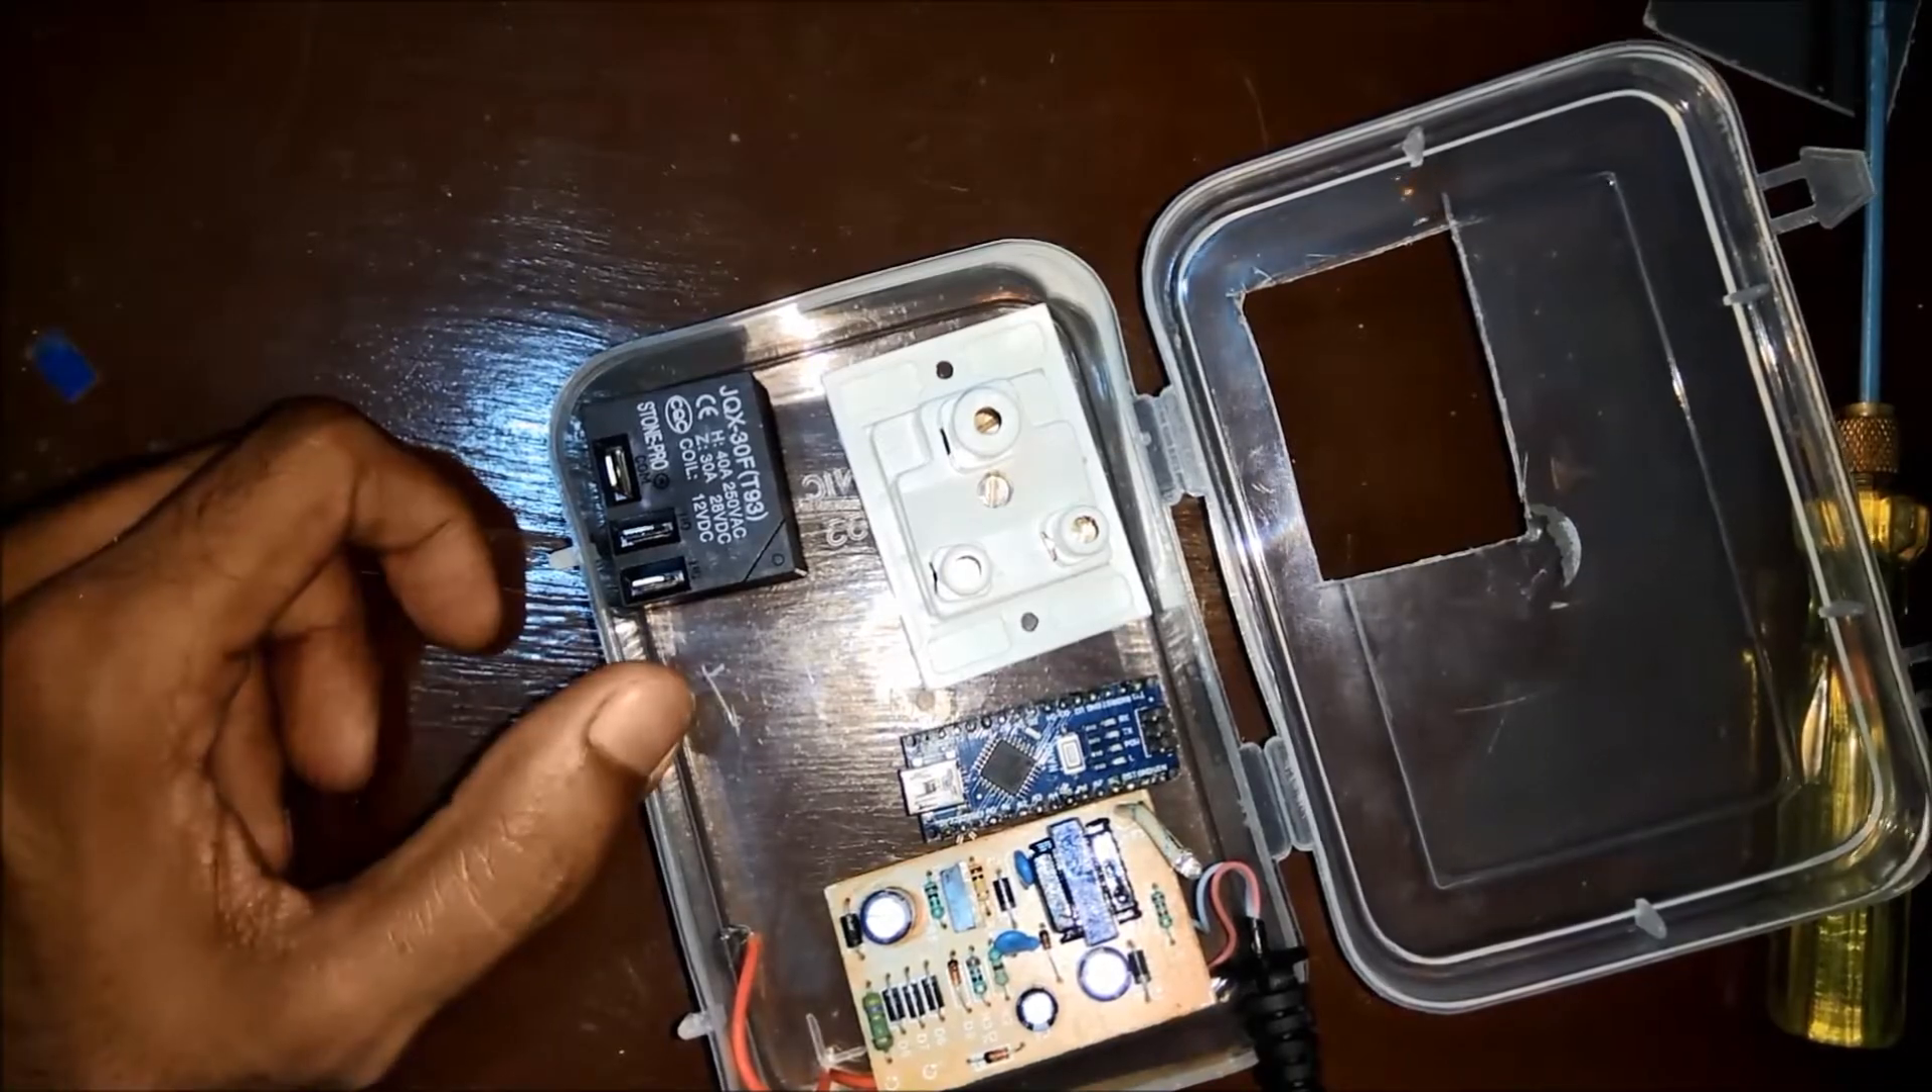So as you can see, all parts can fit easily inside this box.